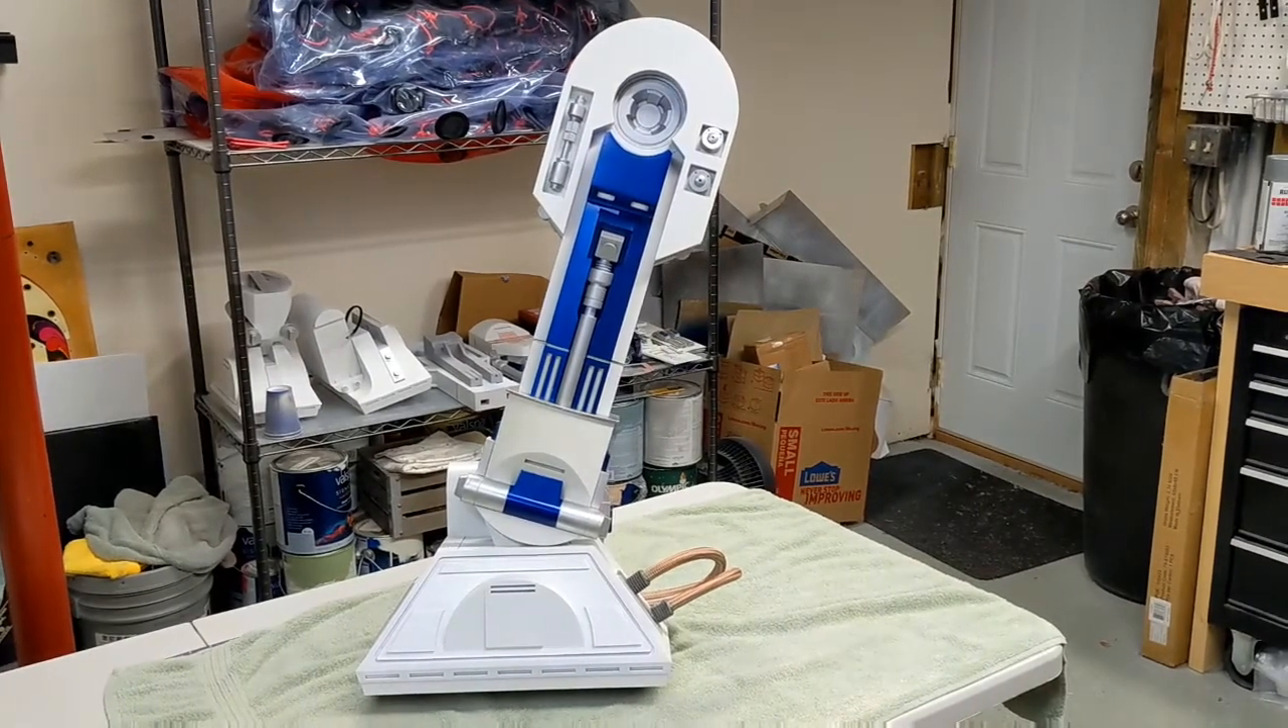As you can see, I finally have a finished leg. Finished in the sense that all the main components are included here.